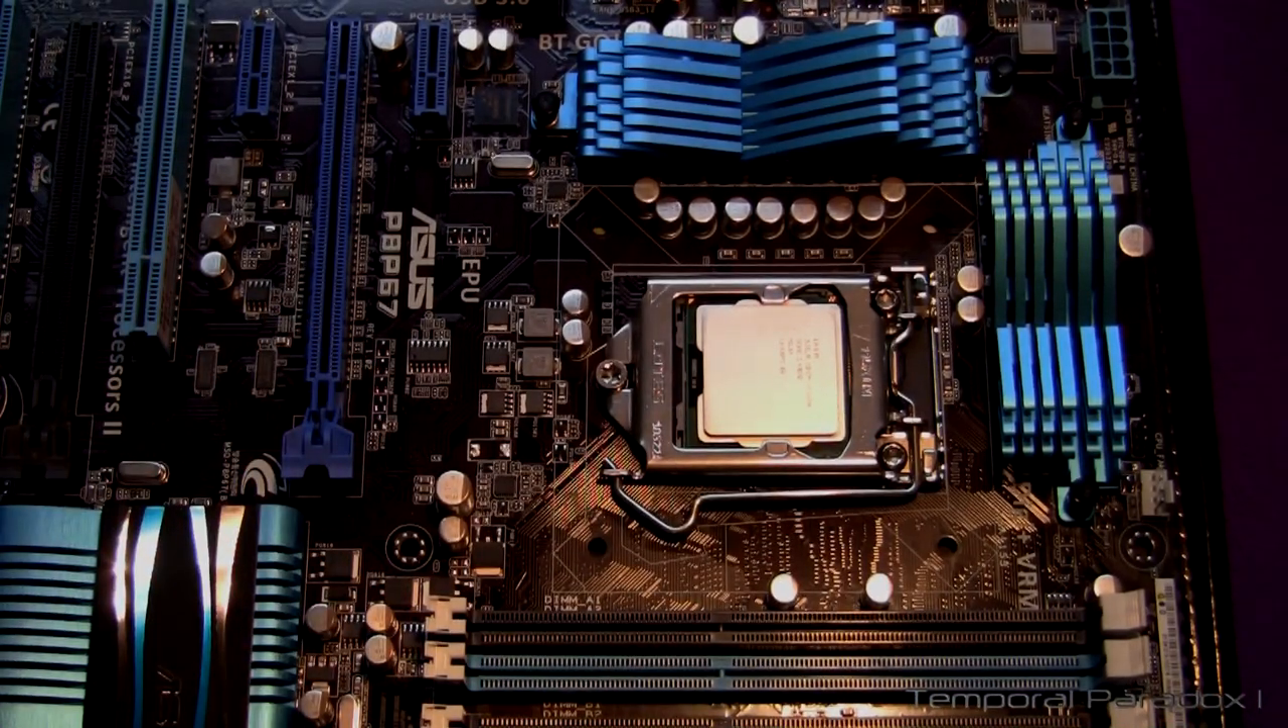And, the CPU is installed.